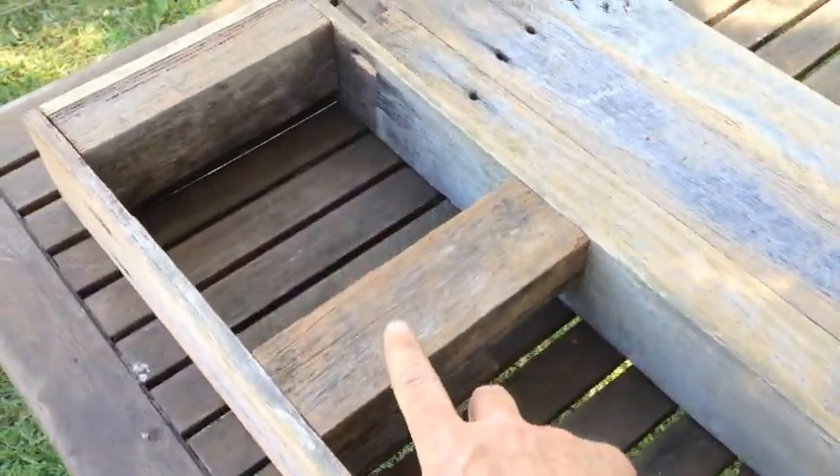So here's the frame that I've just knocked up. All out of palings.